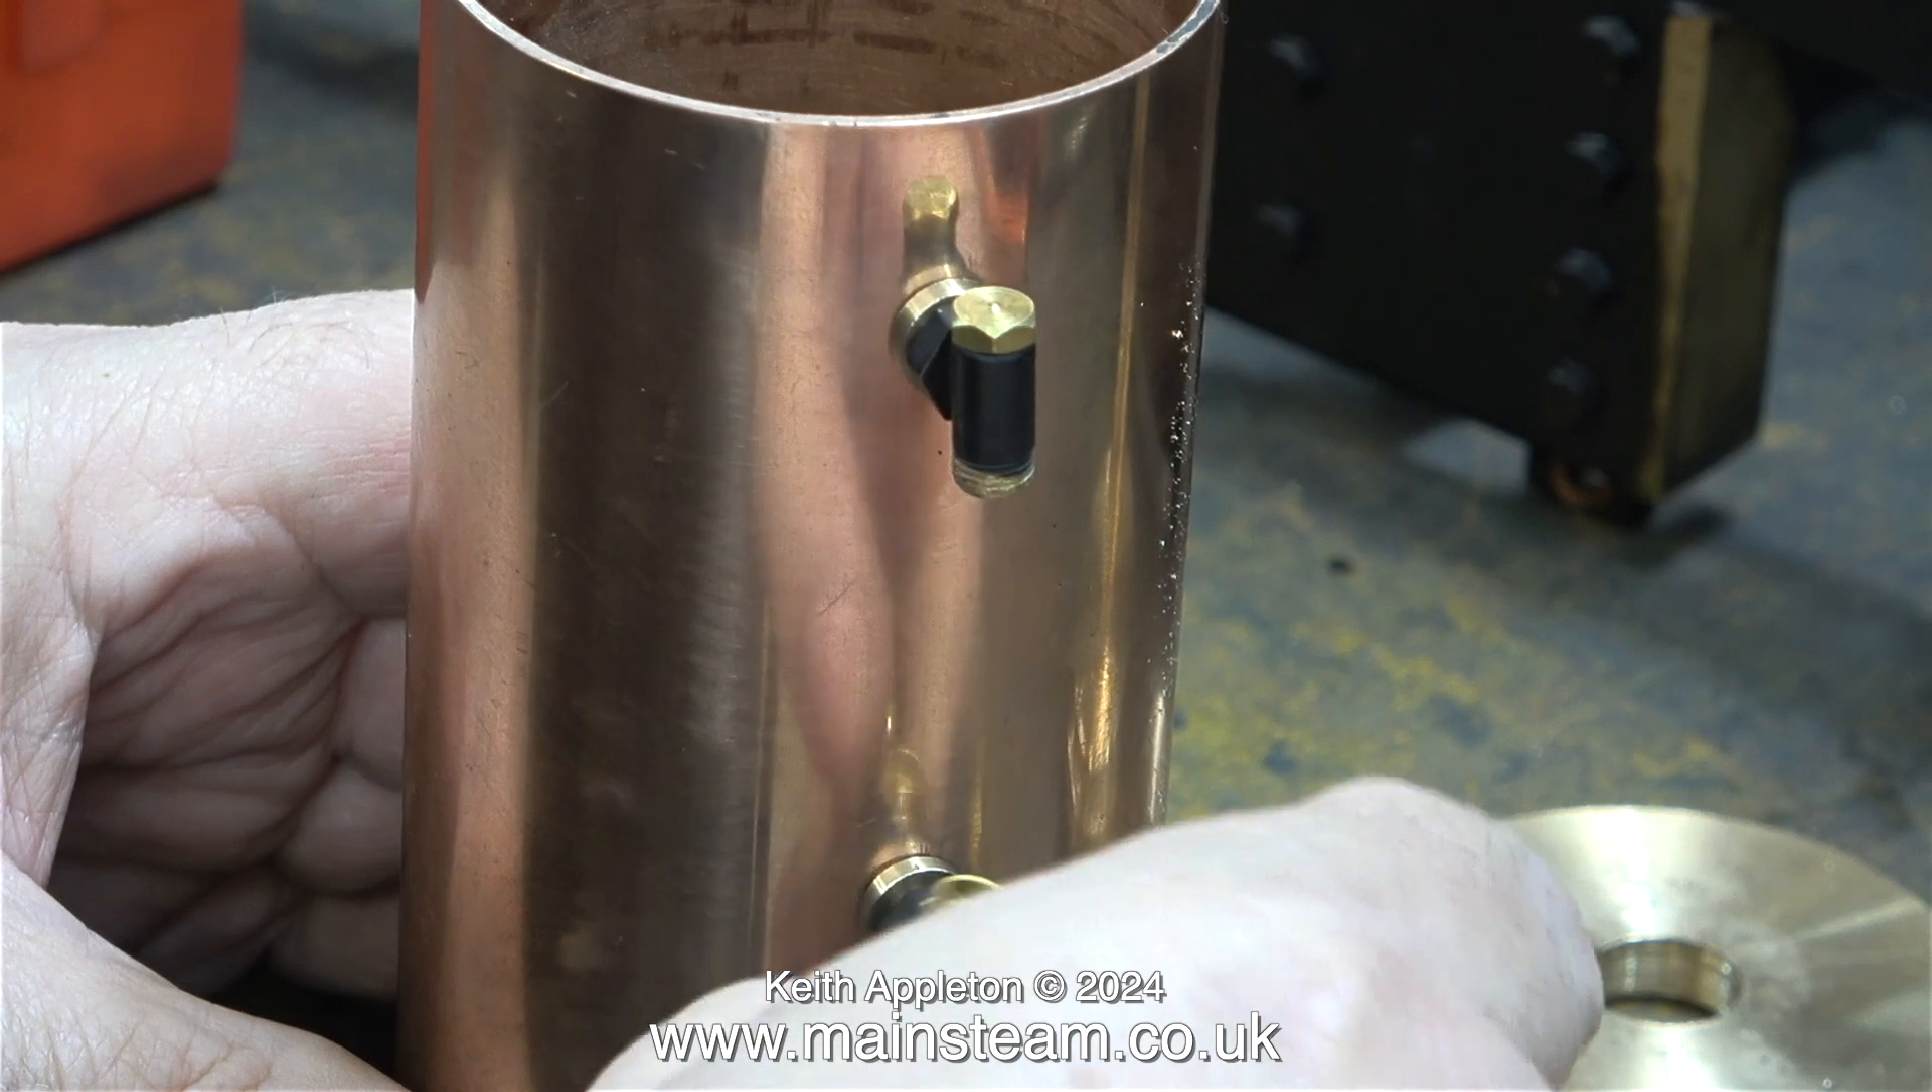This clip shows the water gauge fittings screwed into the bushes, and as you can see, they don't fall out.